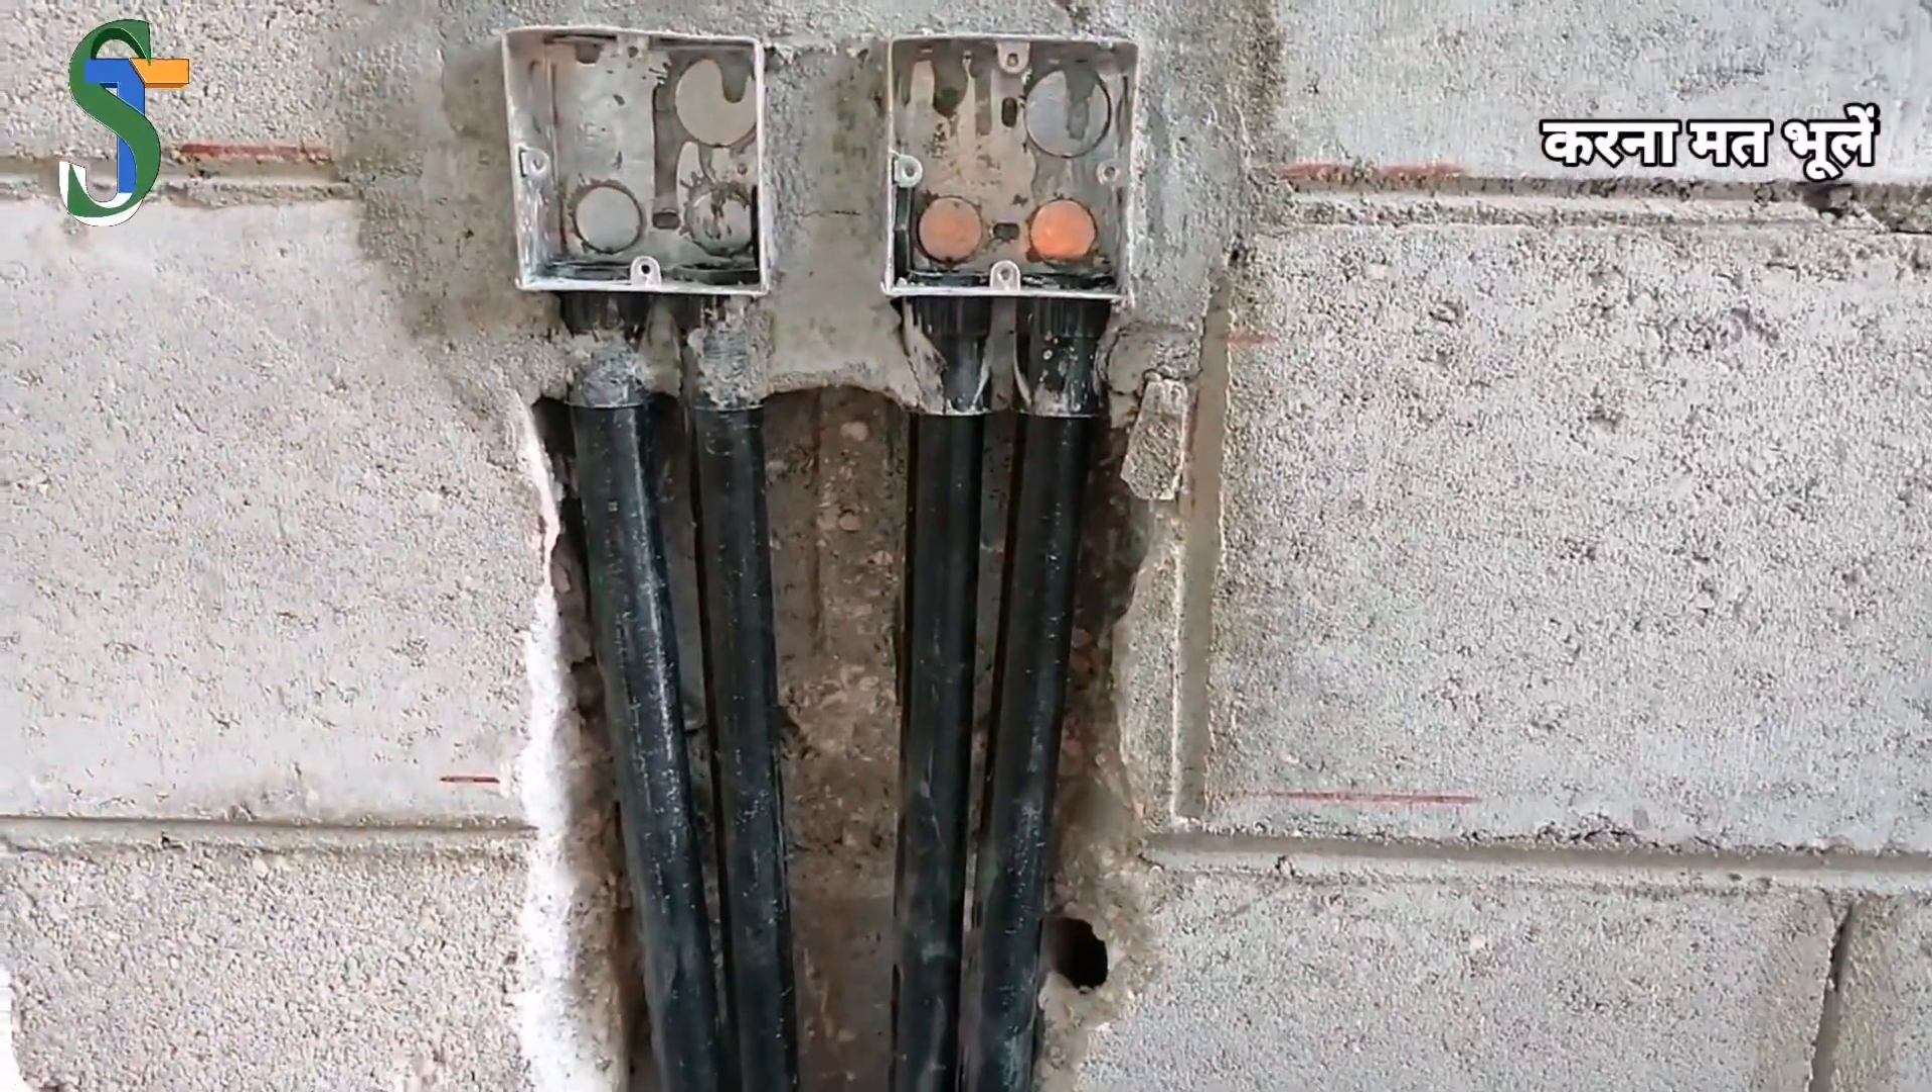یہ میں نے چاروں پائپ کو فکس کر دیا اور یہ فس کلاس ریڈی ہو گیا۔